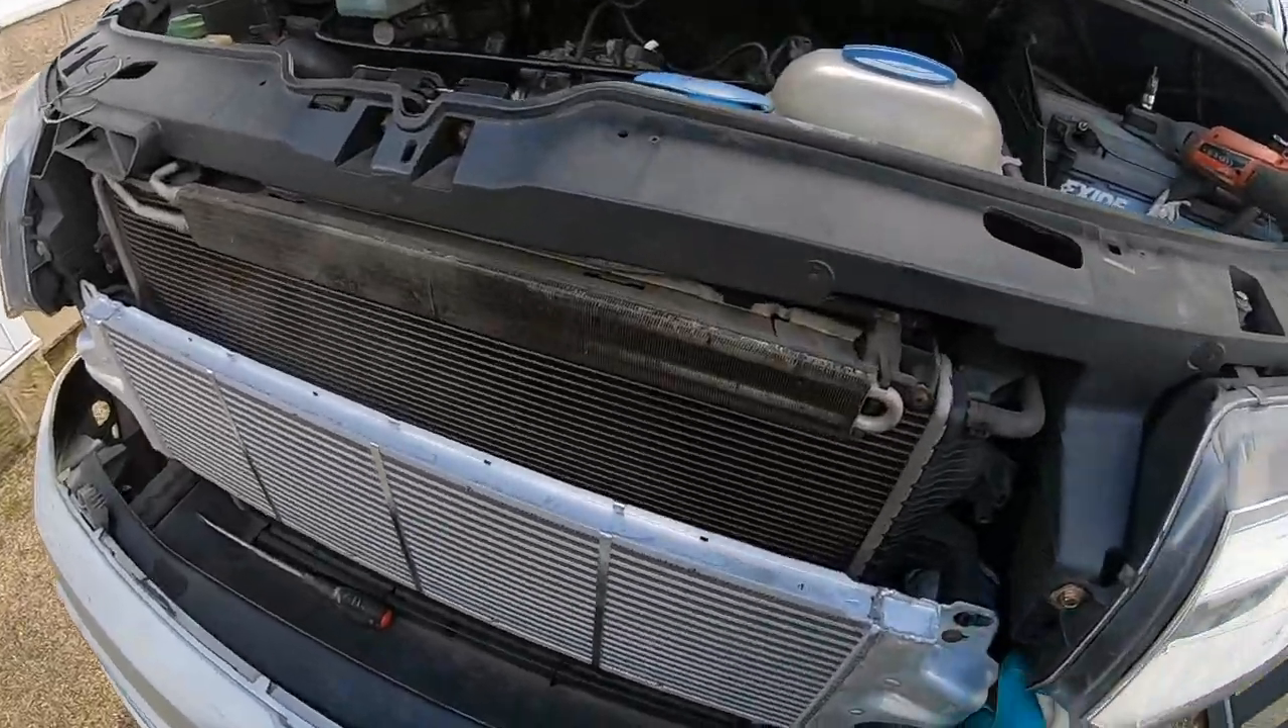So our lovely new intercooler is now in place.